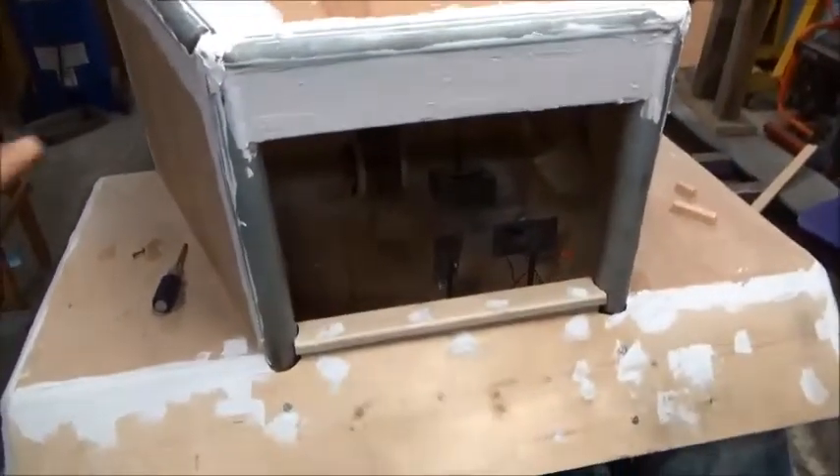I framed up all around where the radiator is going to be, or the grill is going to be.